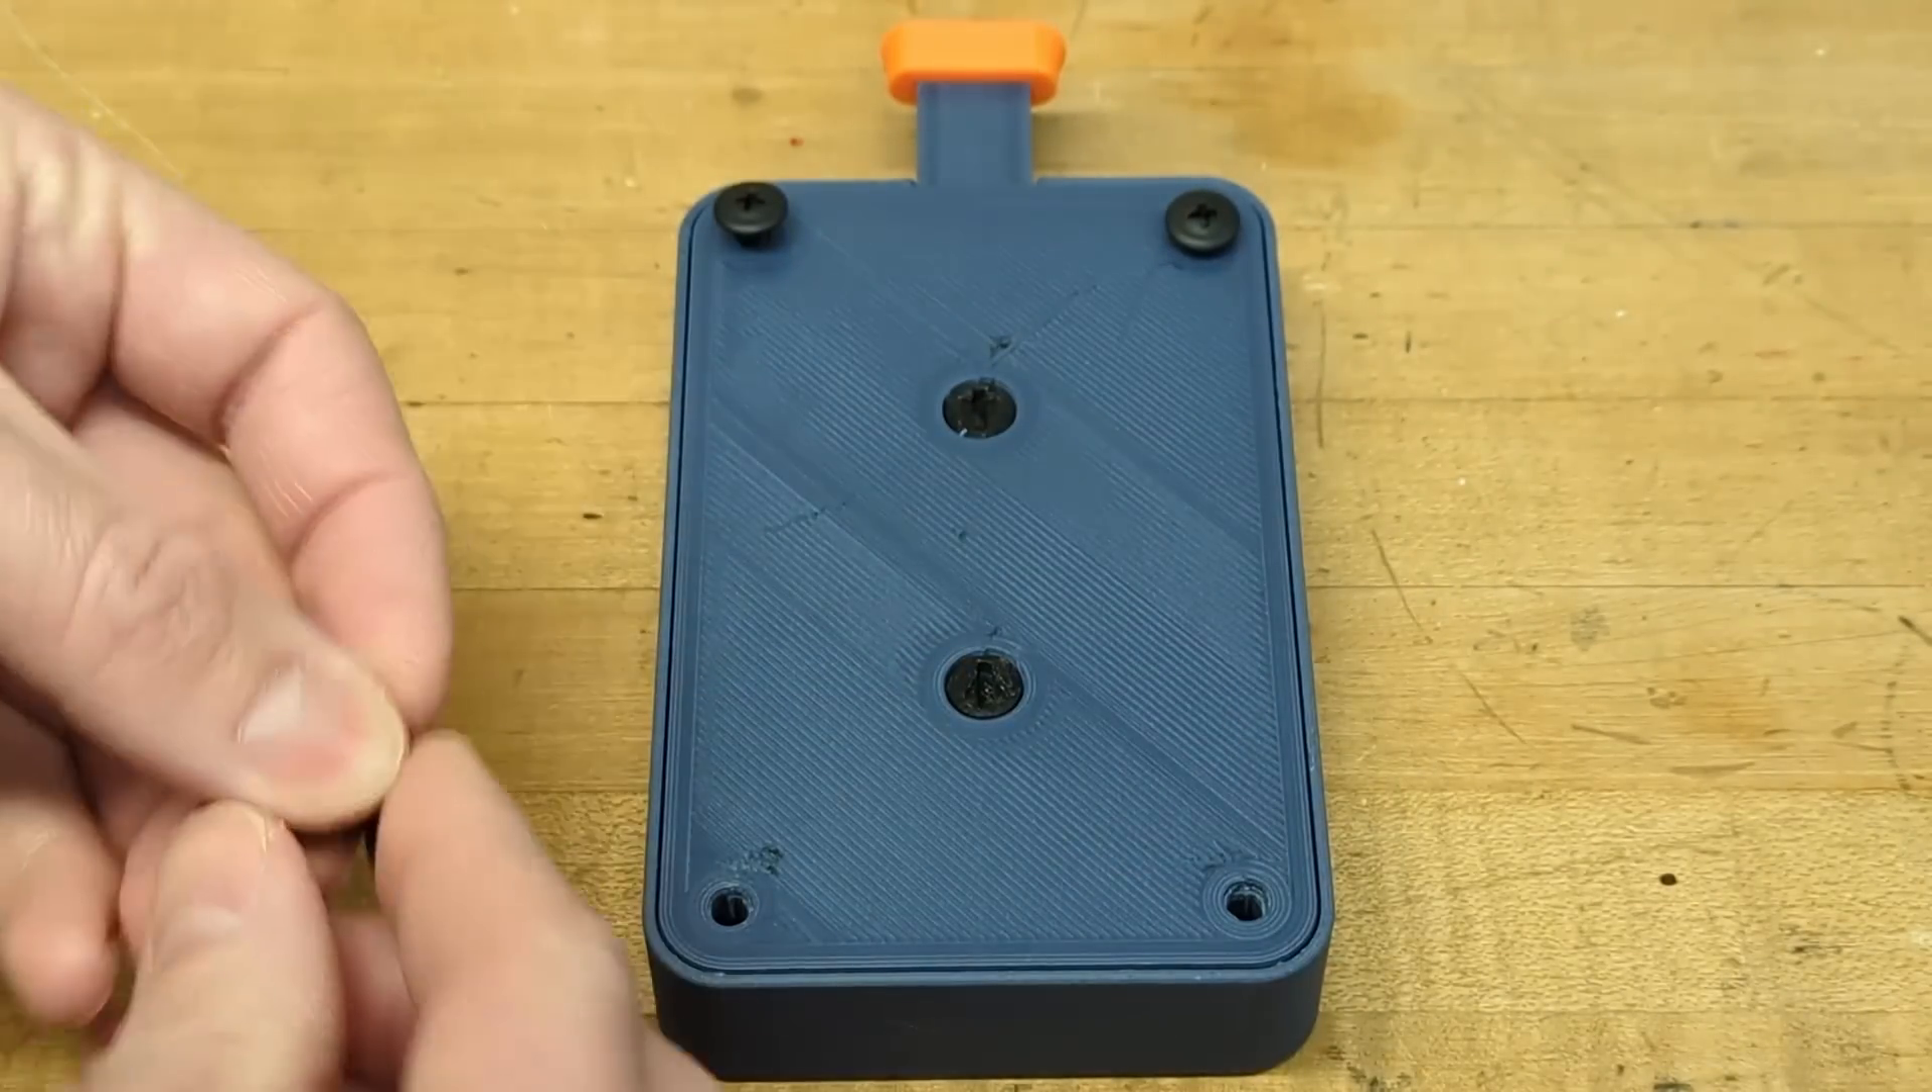Back plate right here final step just falls right into place there.